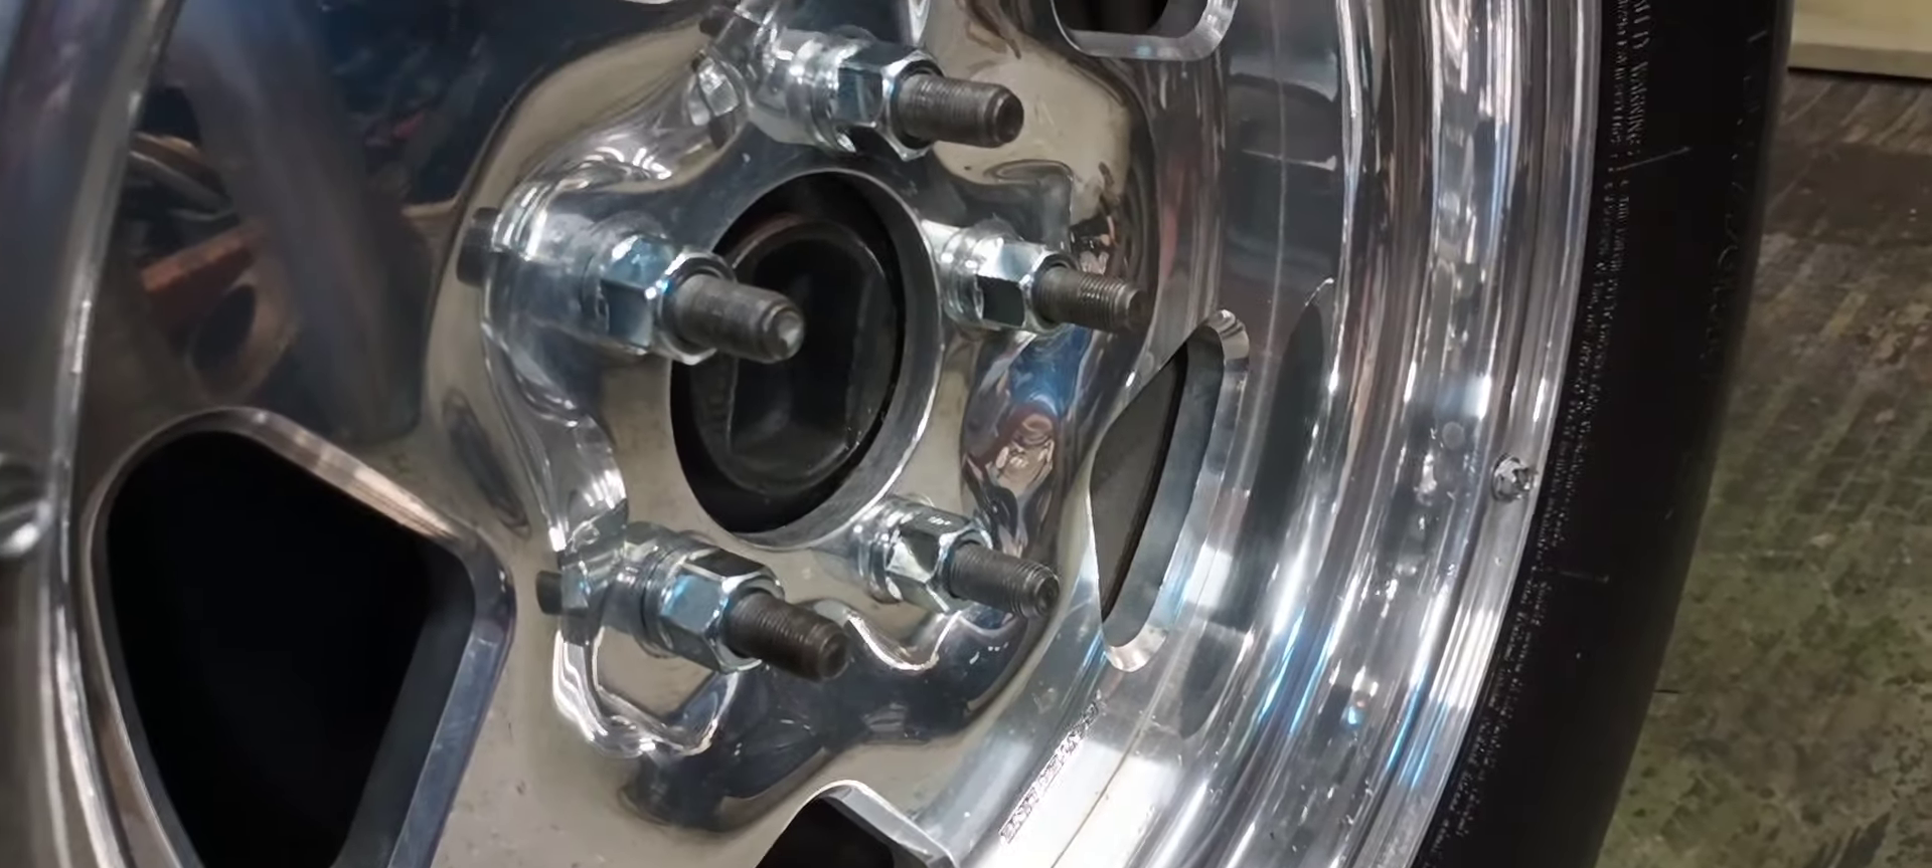As you can see, we have more than plenty of thread engagement now.